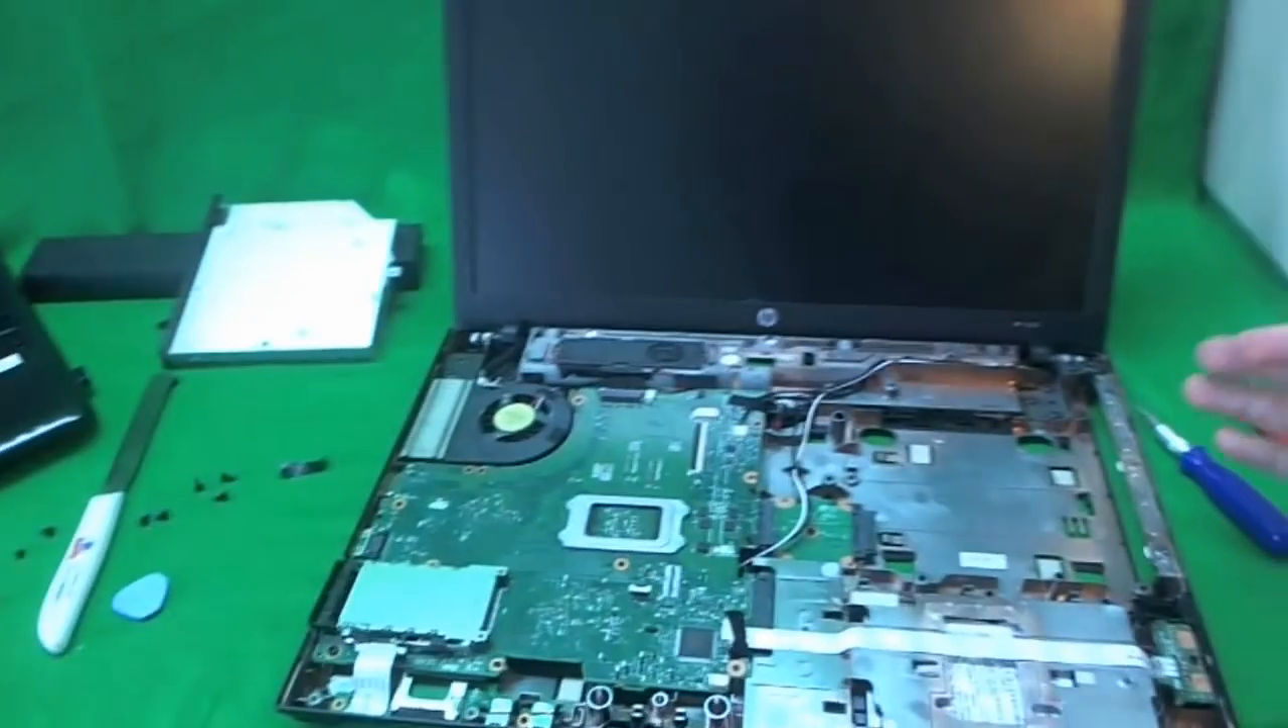Now the top cover is off.